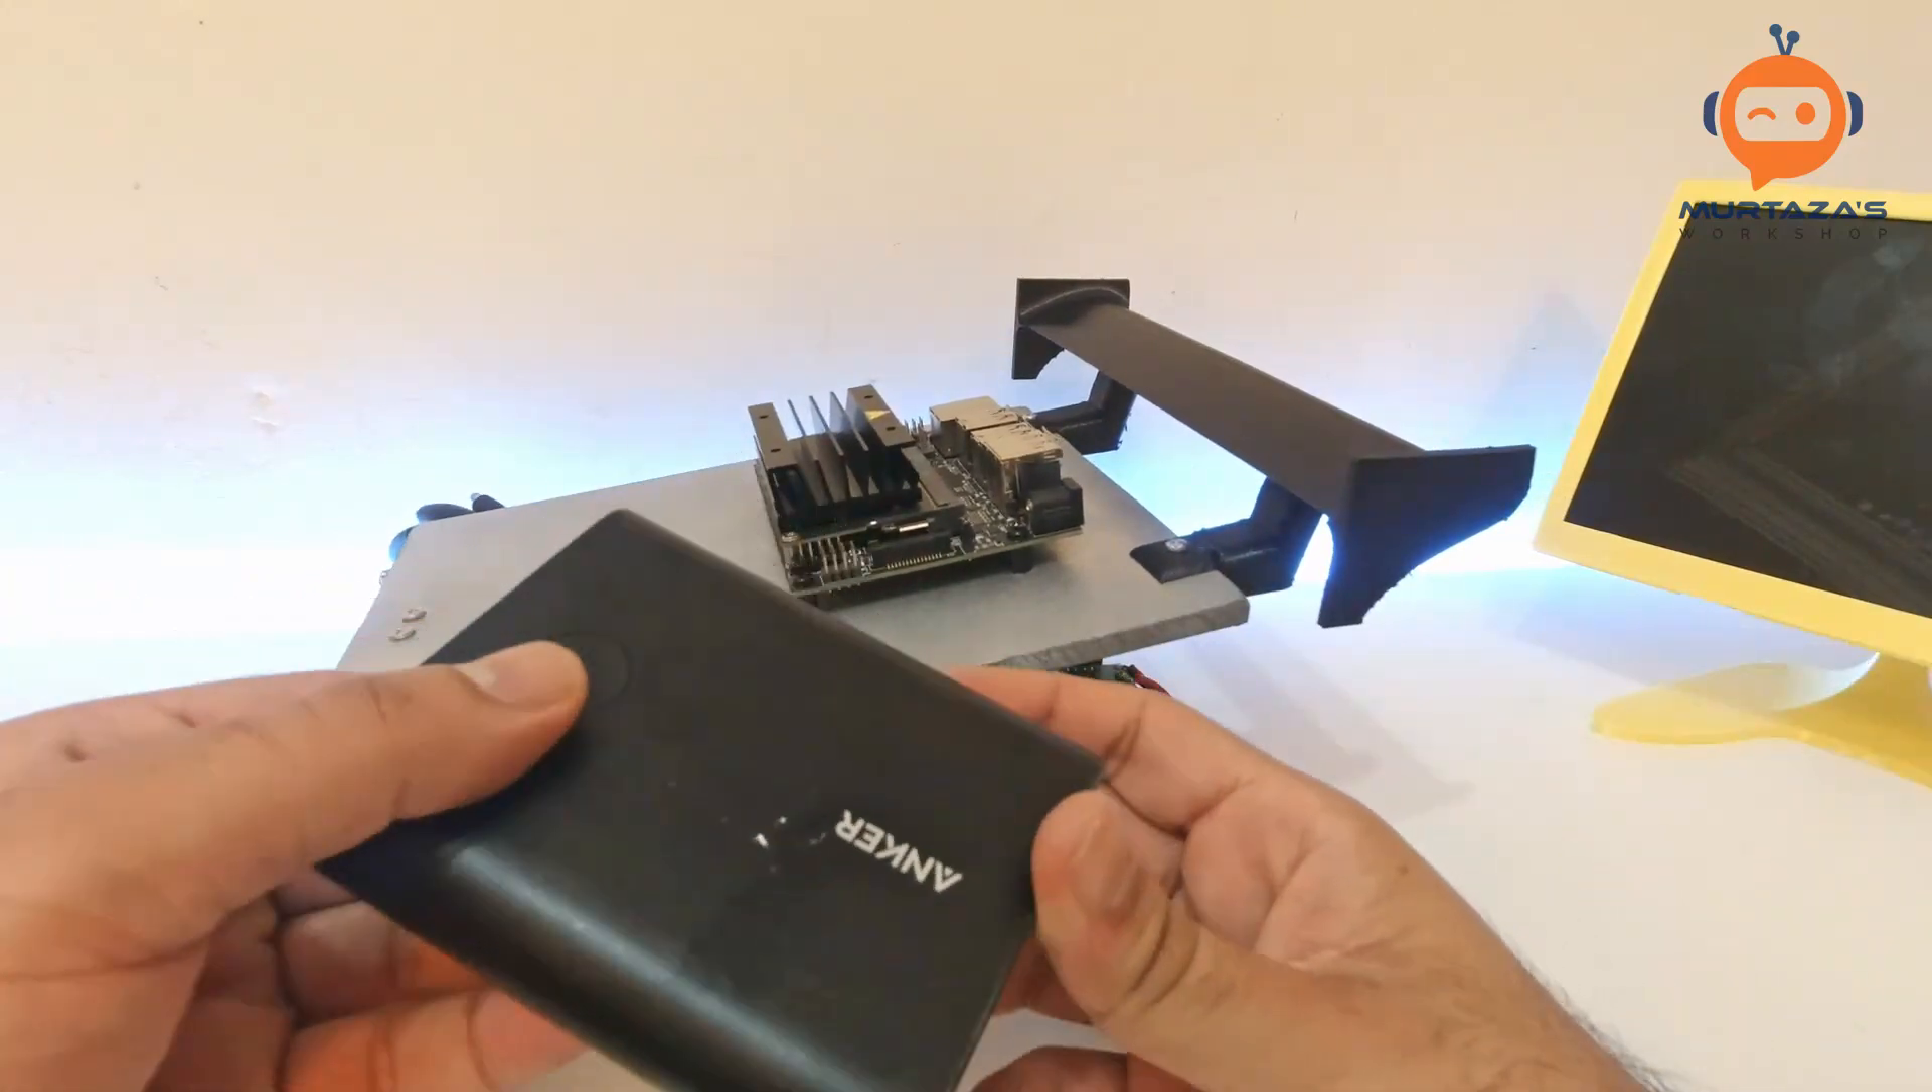So I still have to attach the battery.